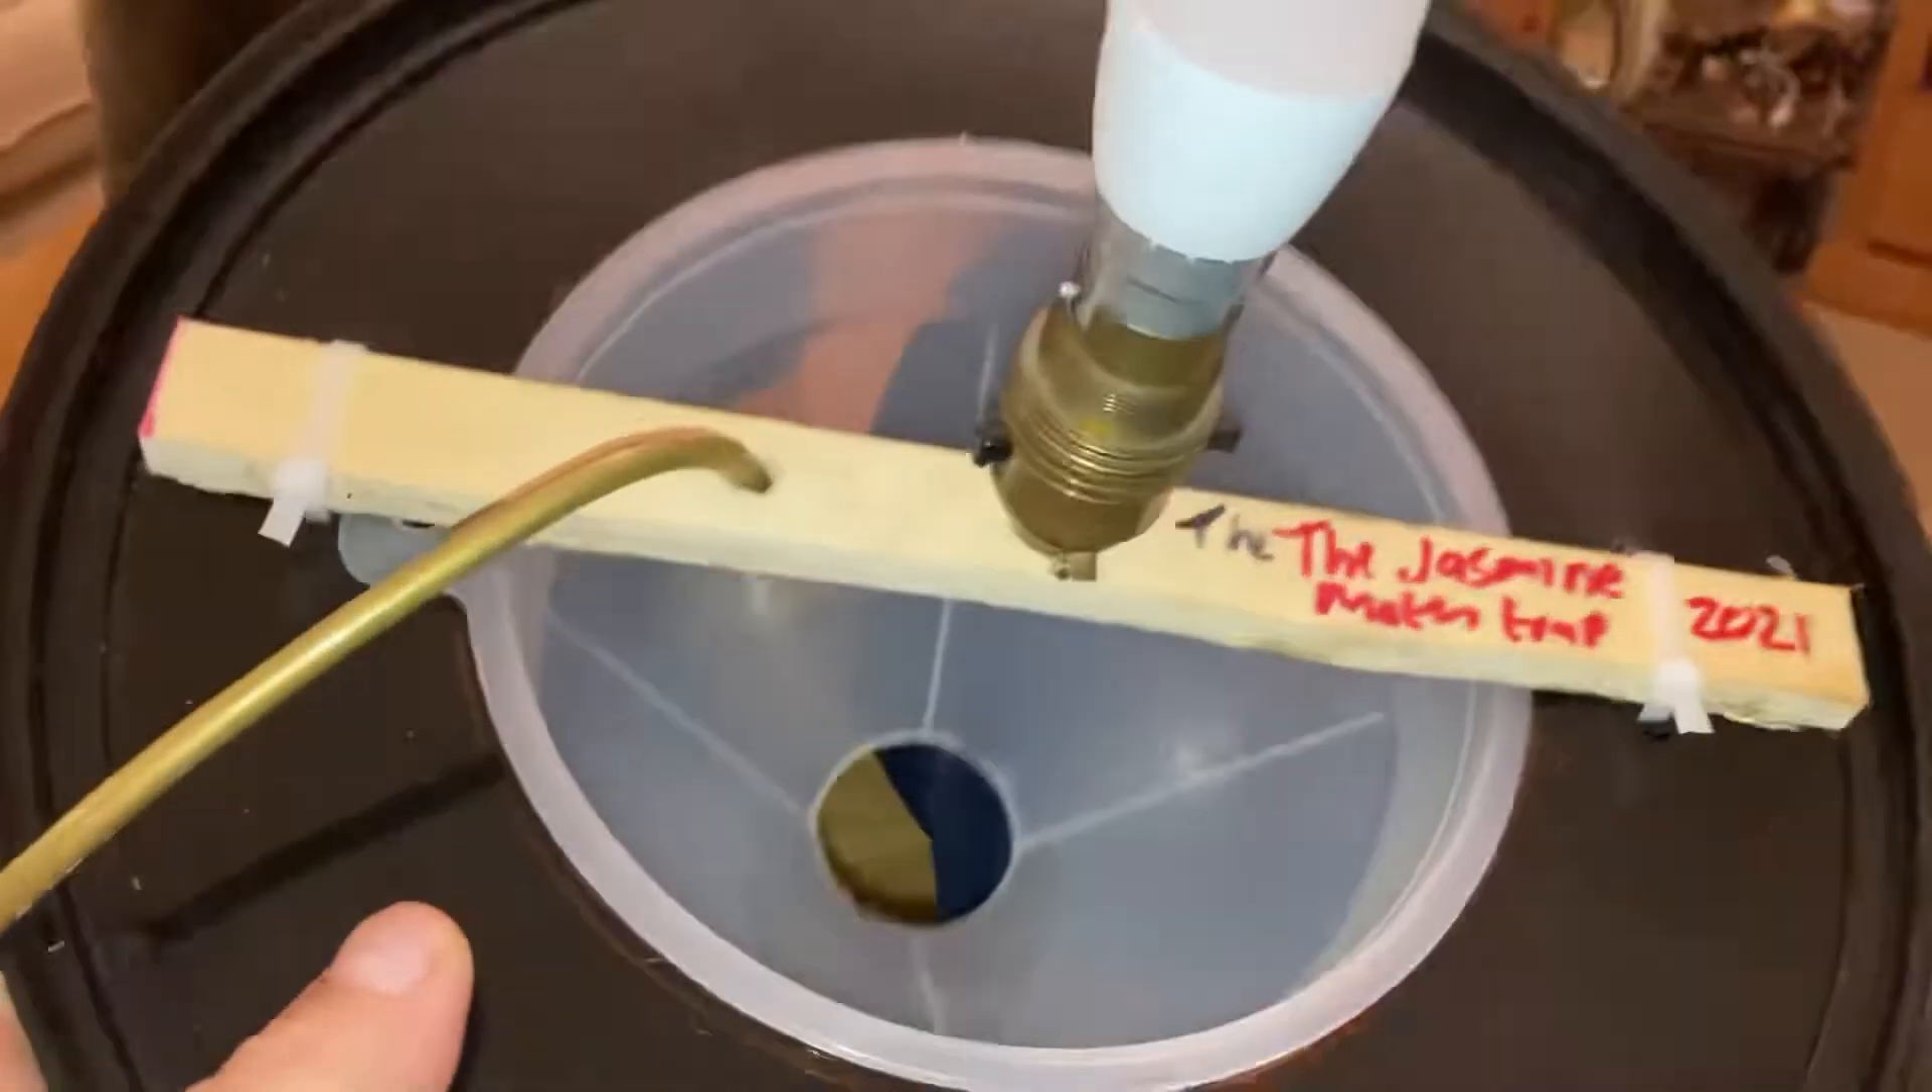I cut a hole in the bucket lid obviously where the funnel fits. See just the rest of the funnel fits in there nicely.